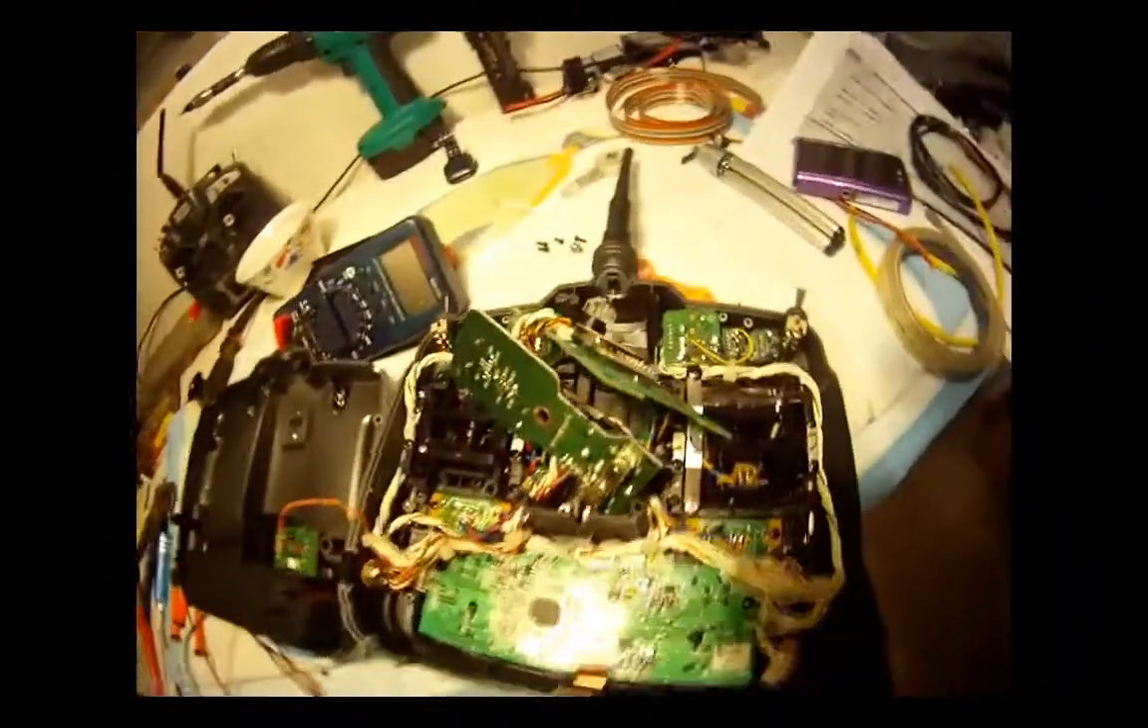Okay I've pulled the board apart.